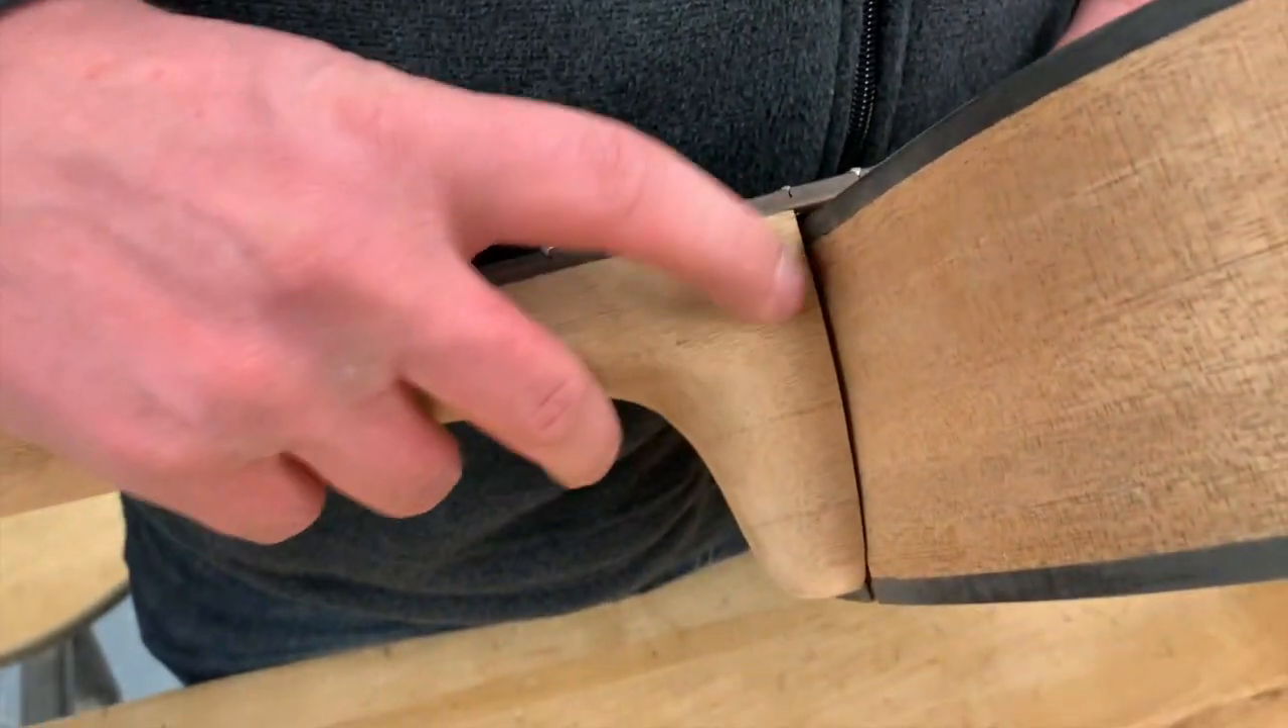And if you notice also, there's a little gap where our neck is attached to the body.